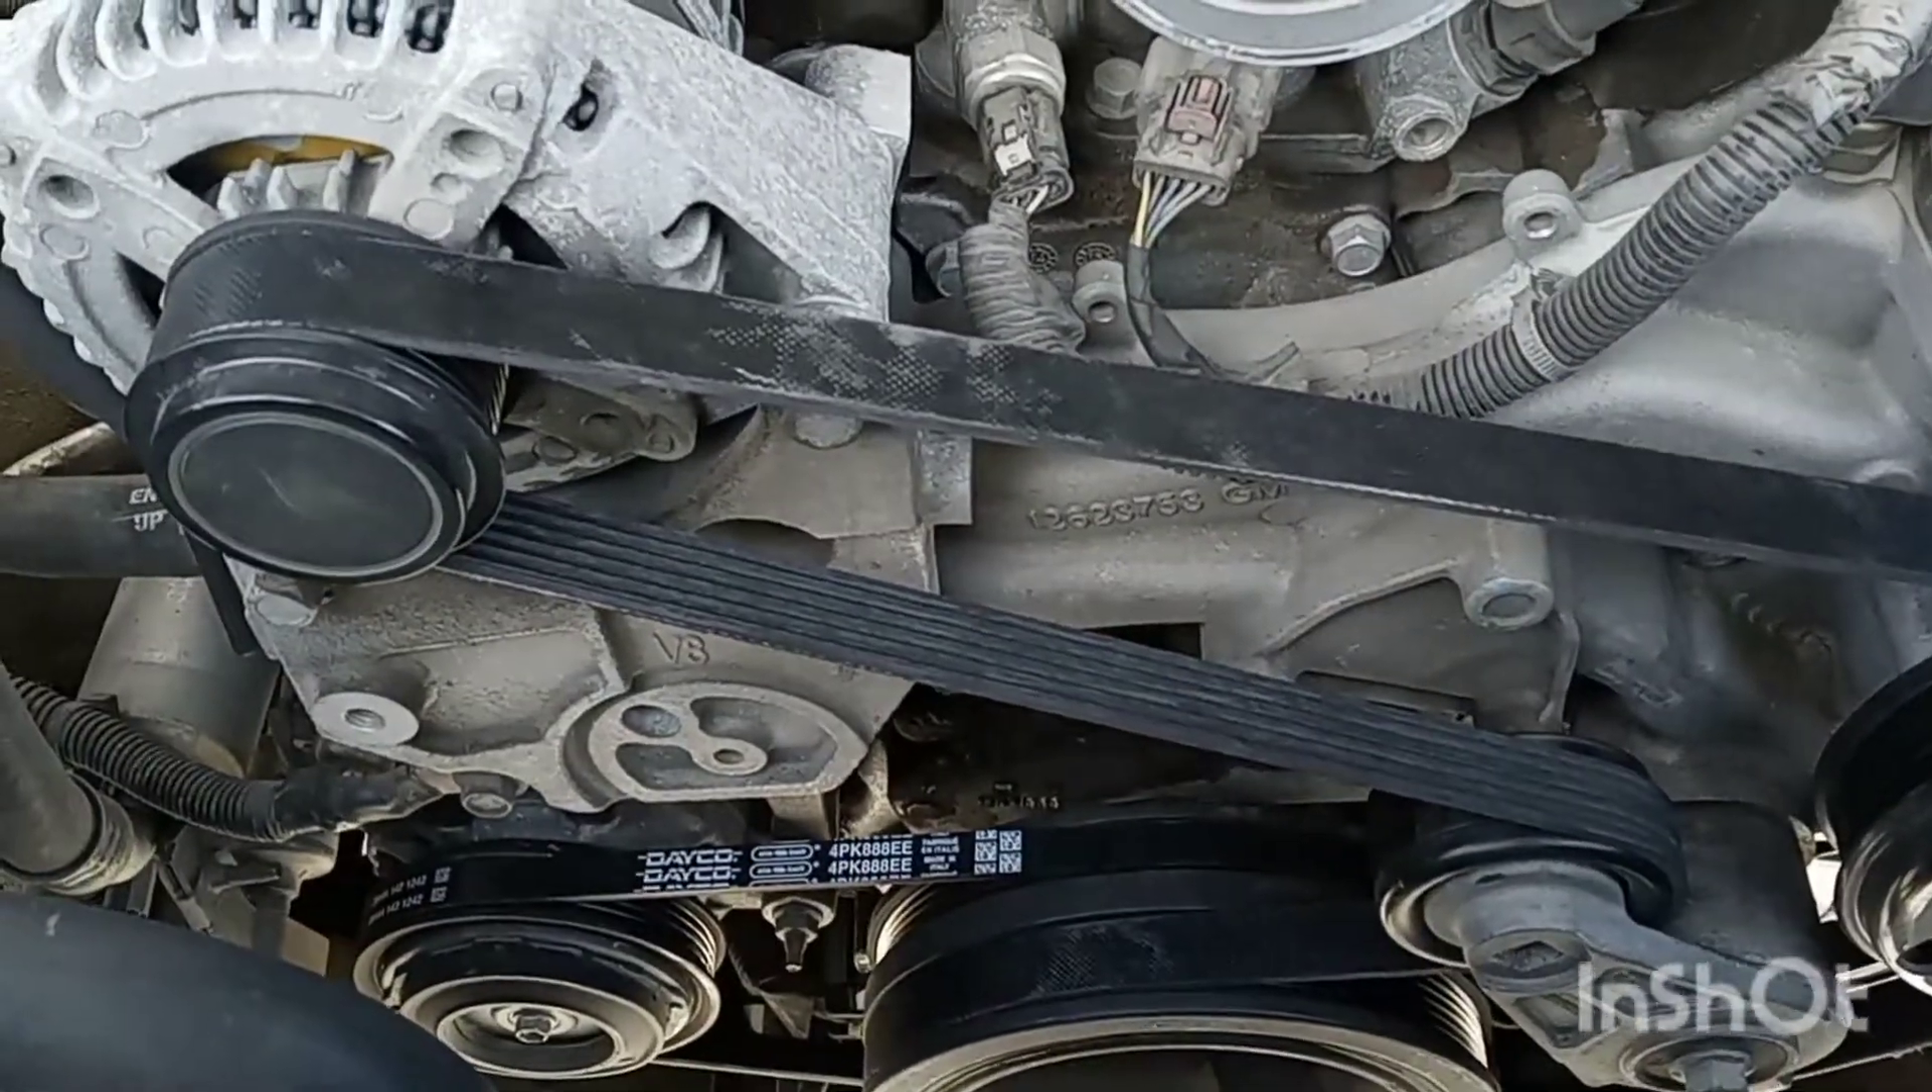Aquí como pueden ver ya están instaladas las bandas.